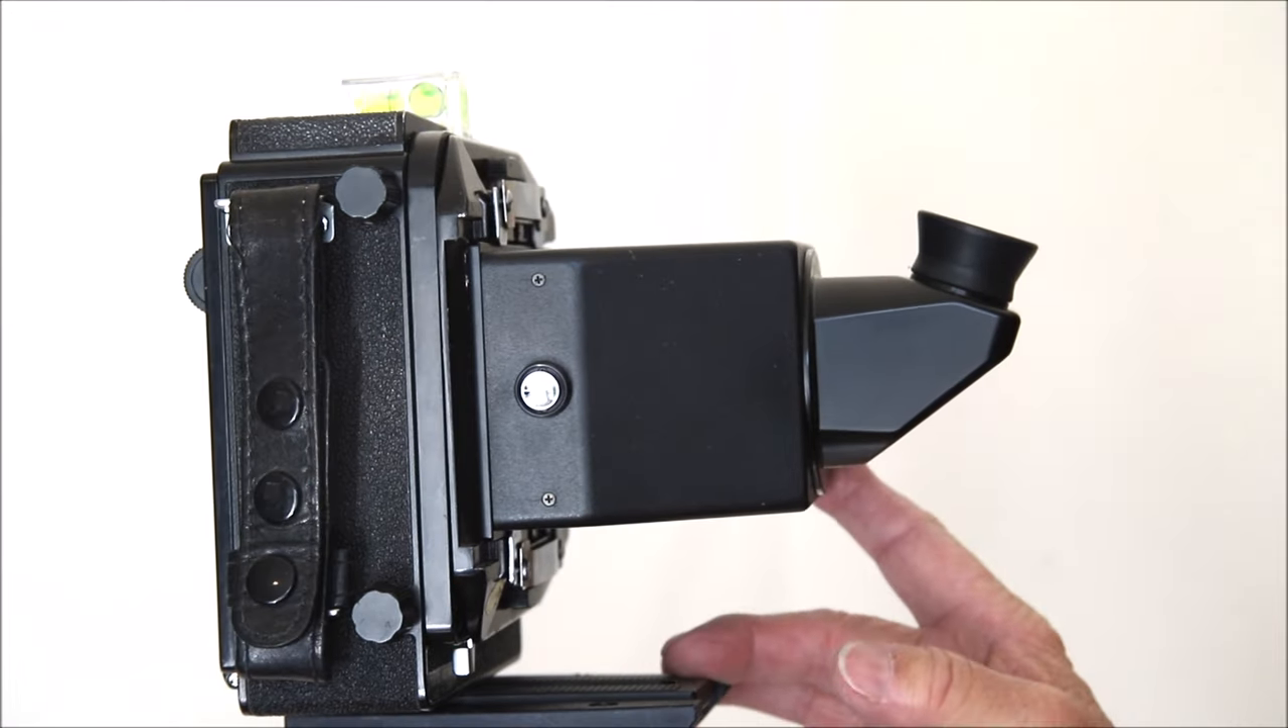Now we have our reflex finder attached.